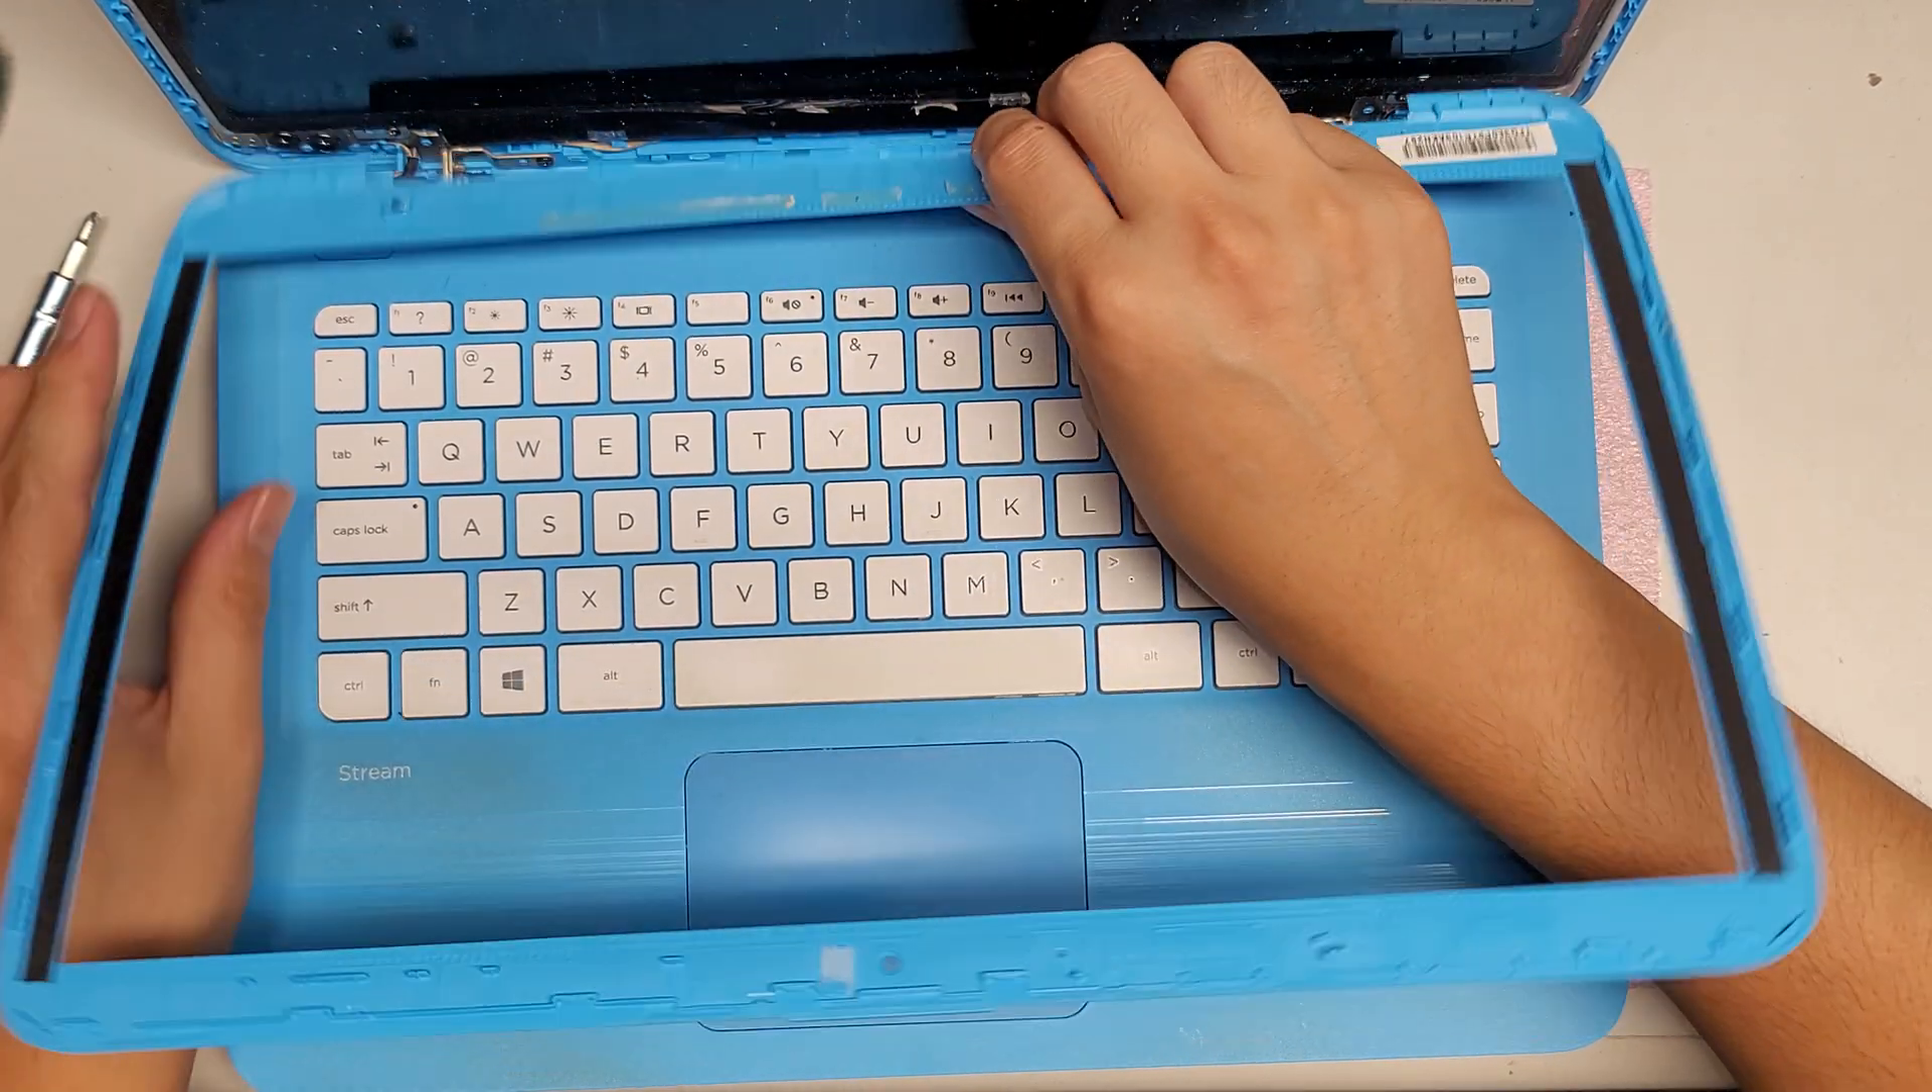And we got the bezel out.